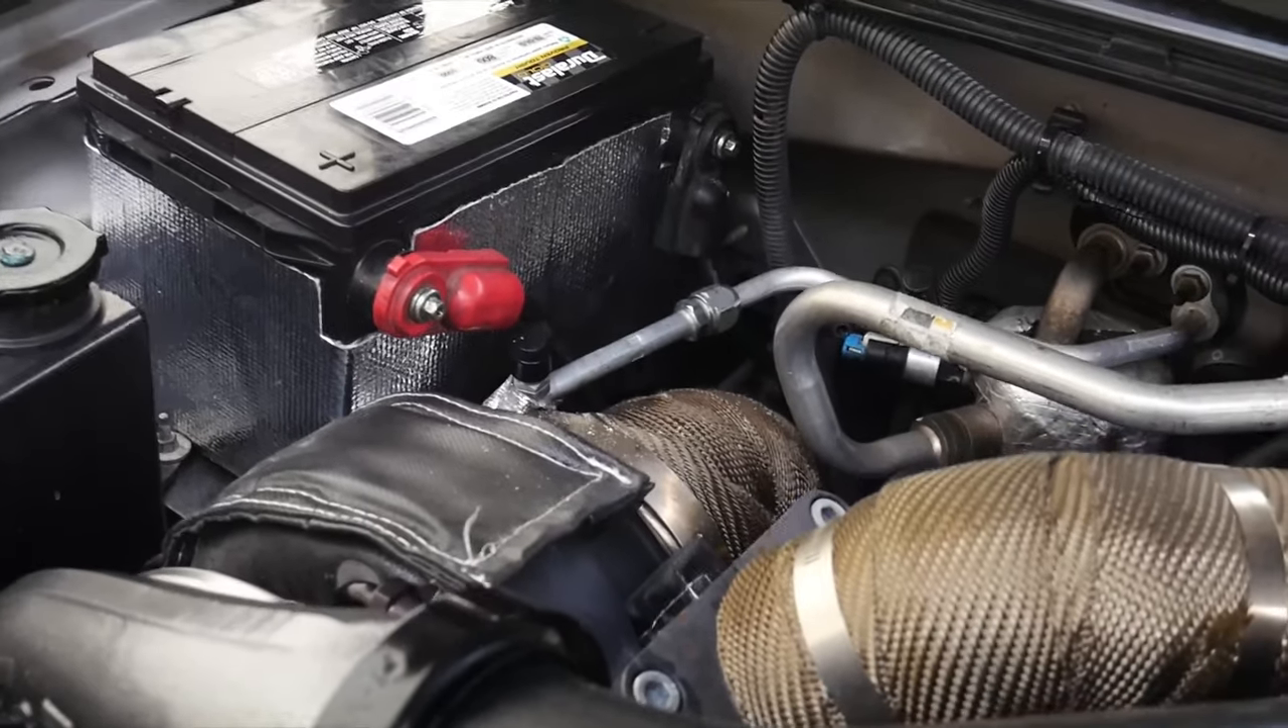I know we already did all the heat wrap on the downpipe and everything.